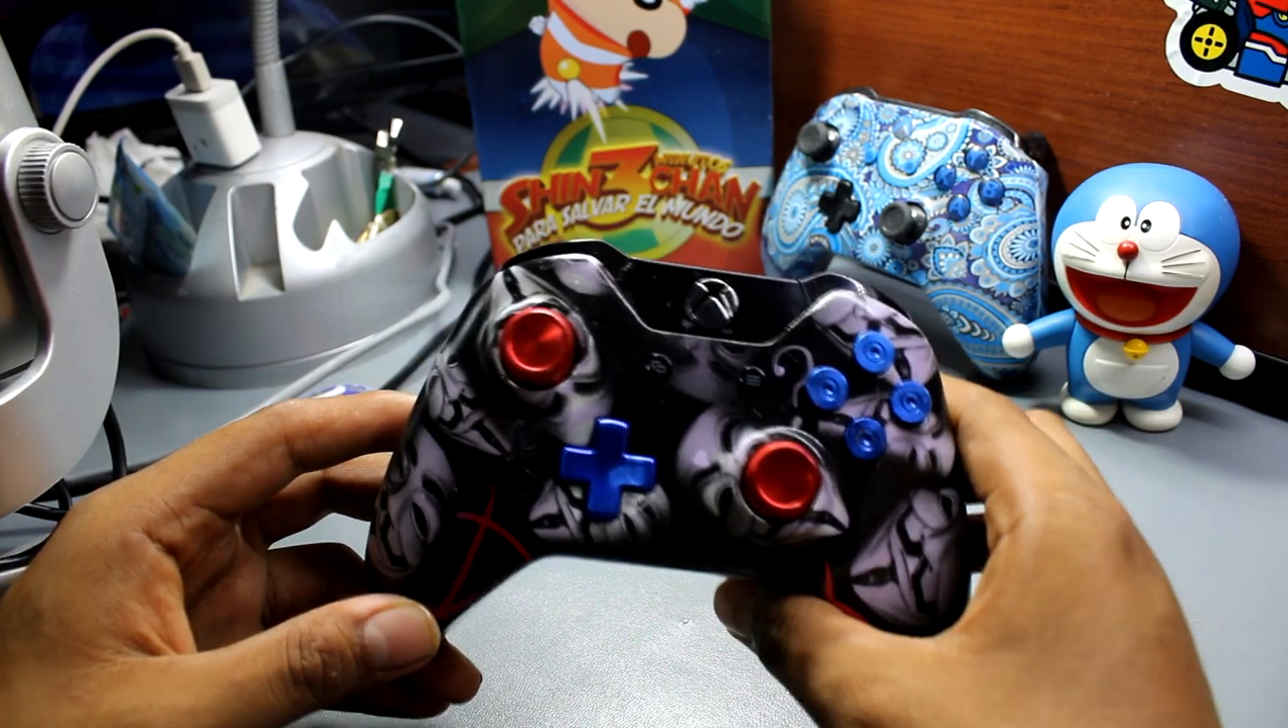Listo Ya pueden observar El control Totalmente armado.